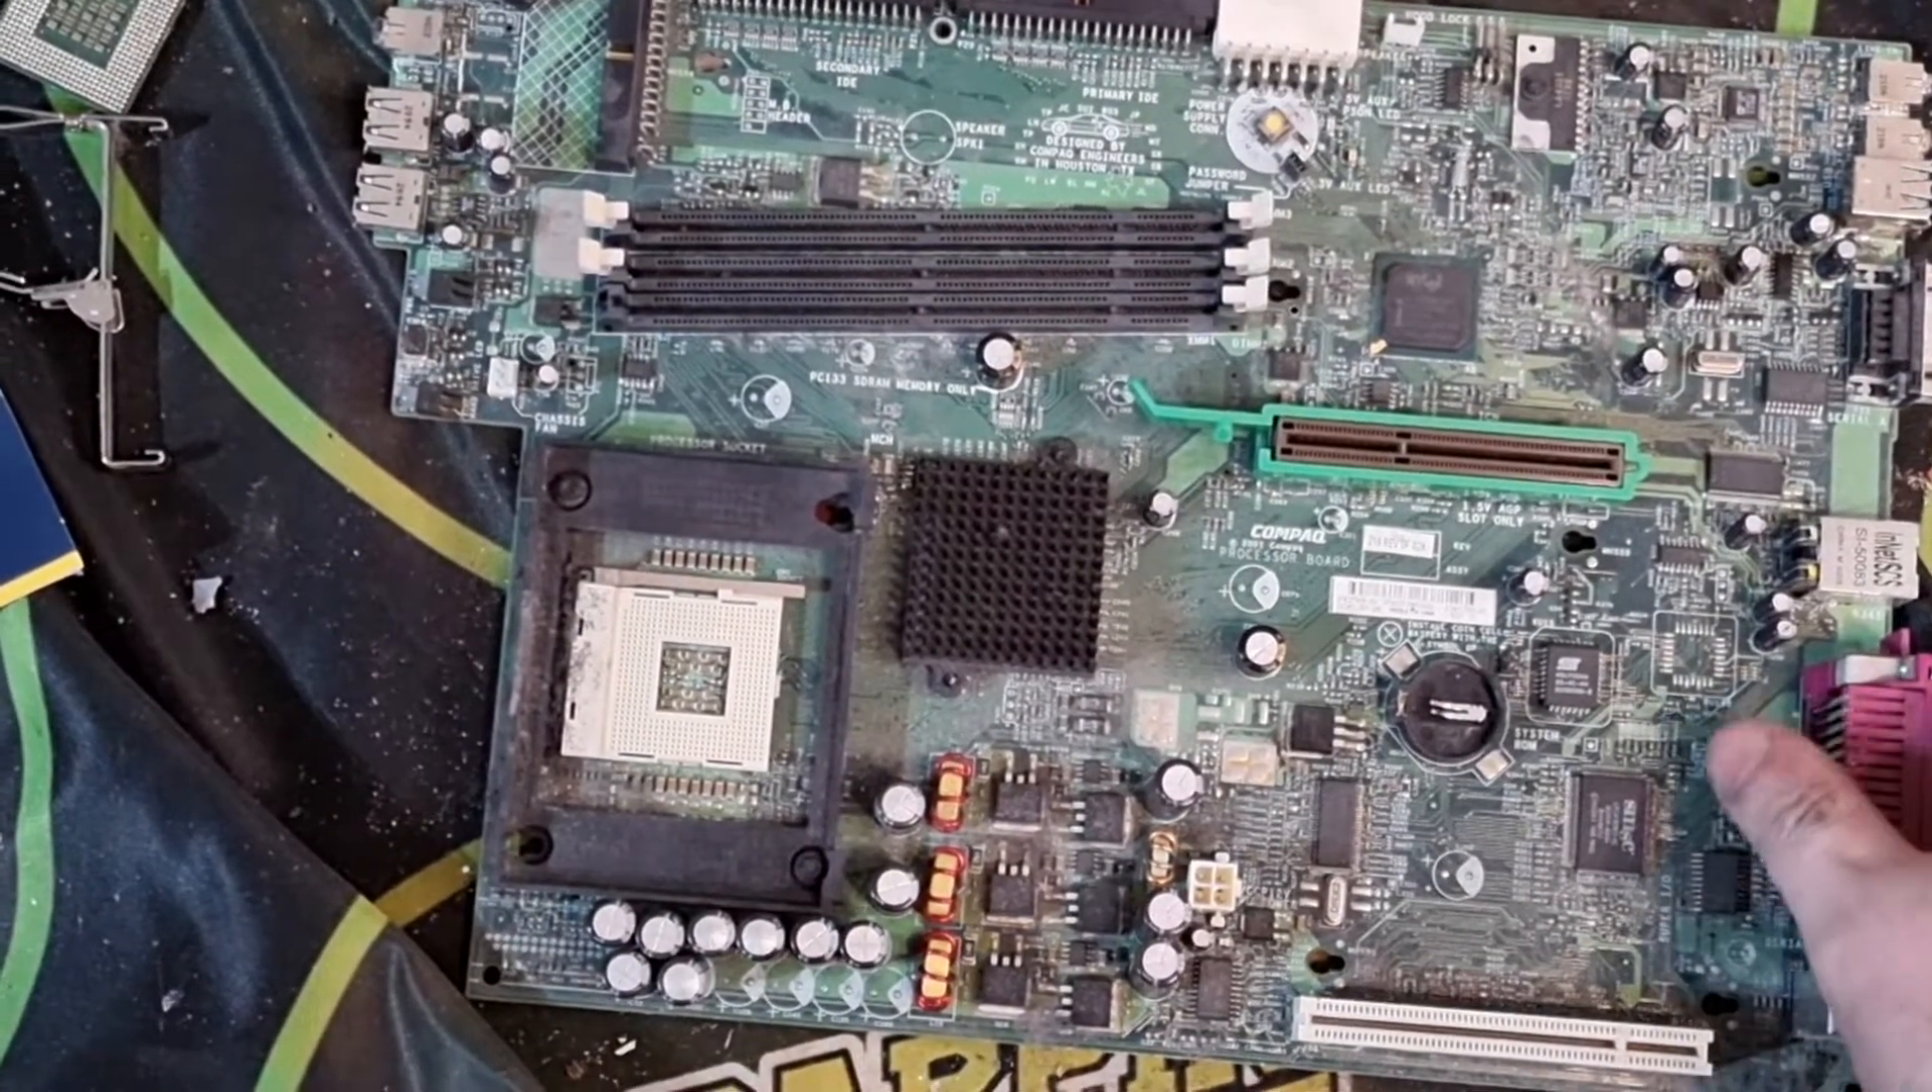Okay guys so i took out the board.